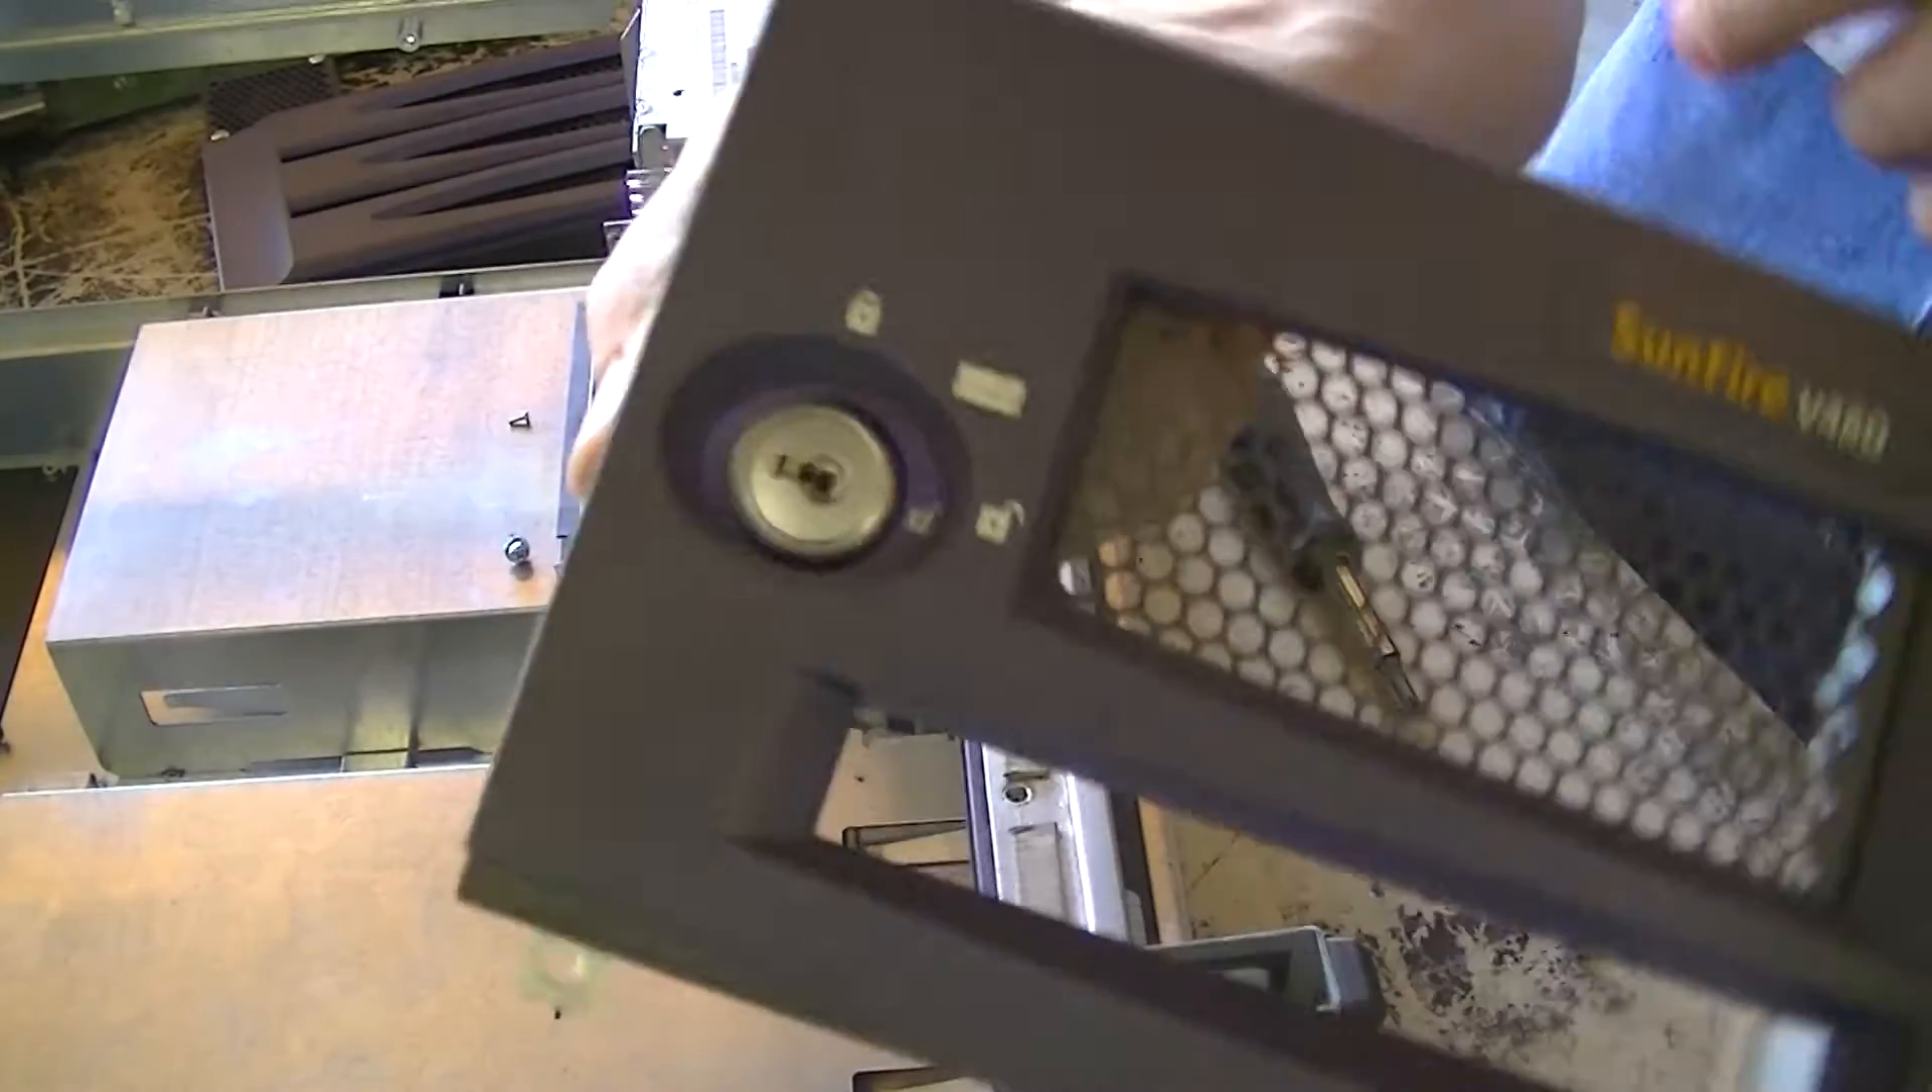And here's the face plate. All removed.